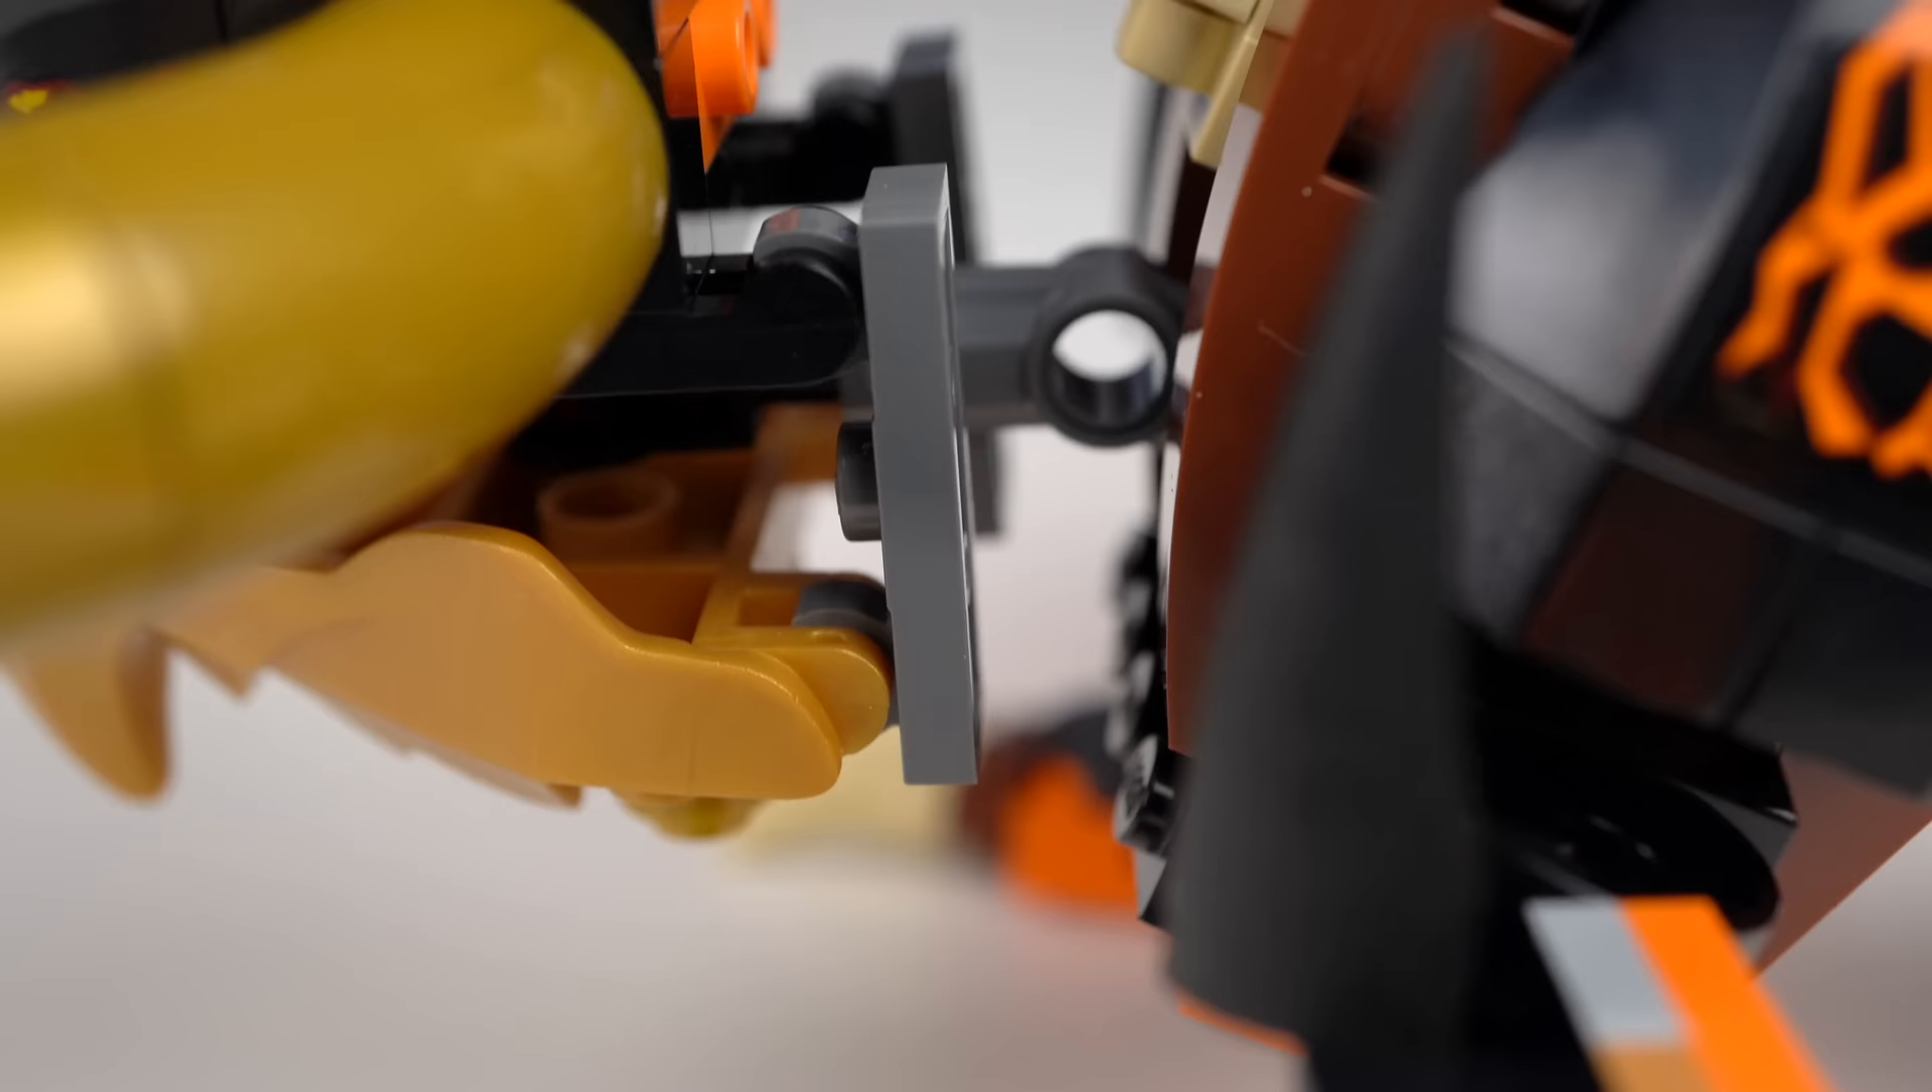Speaking of head there's this massive gap here almost as if the head was not a part of this build and it's kinda bad when you look at it from the side.